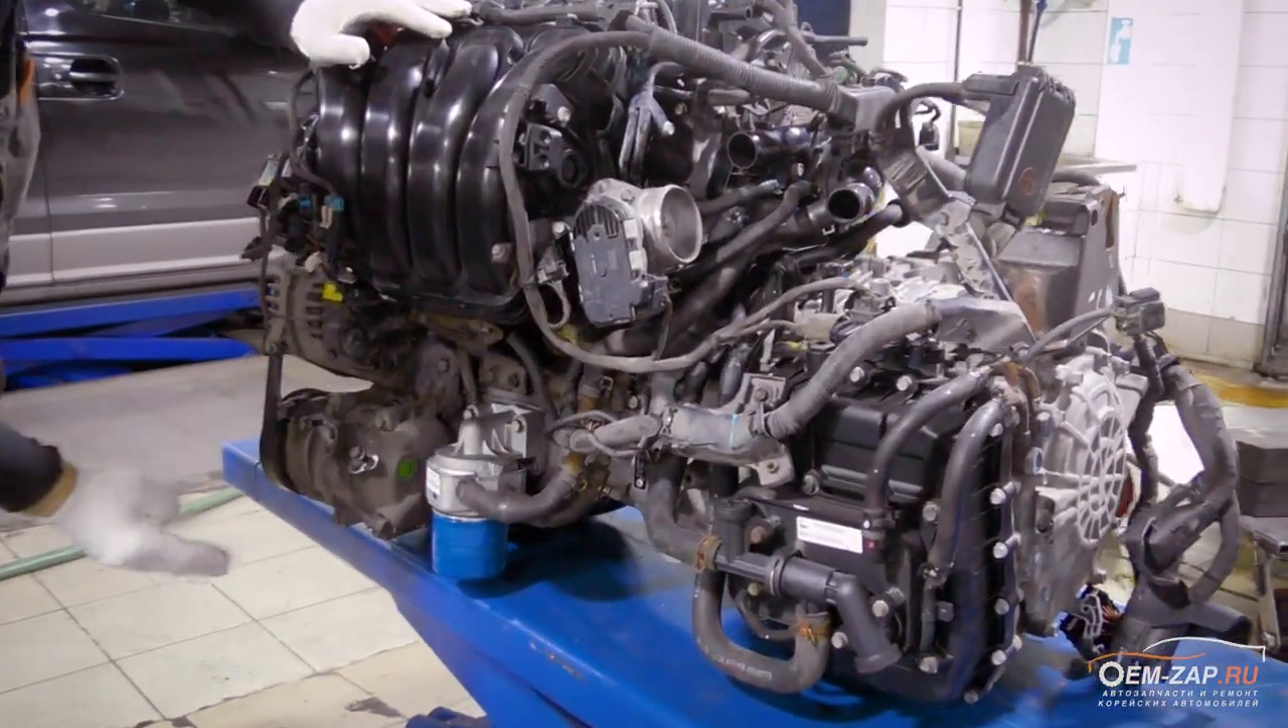Двигатель наш укомплектован, собран, состыкован с коробкой.